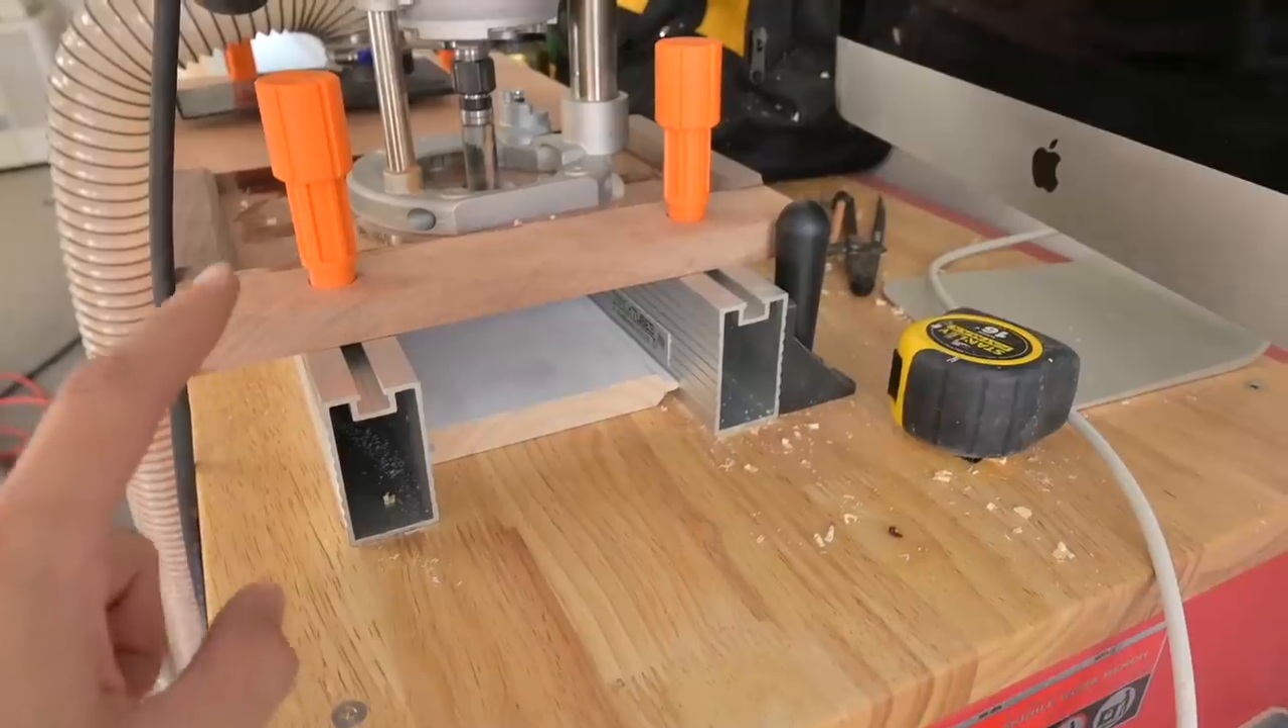So that track tube right there and this track tube right here are connected via this piece of mahogany and these little hold down clamps.